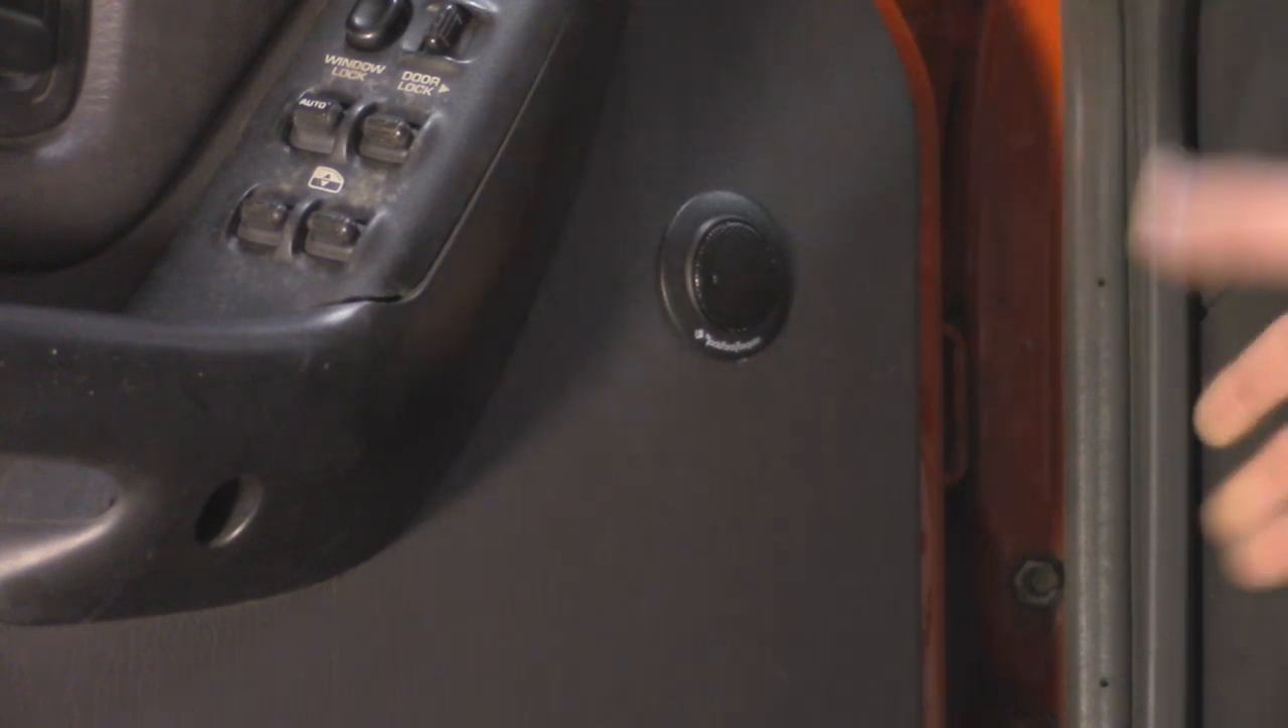Now the door panel is all installed.